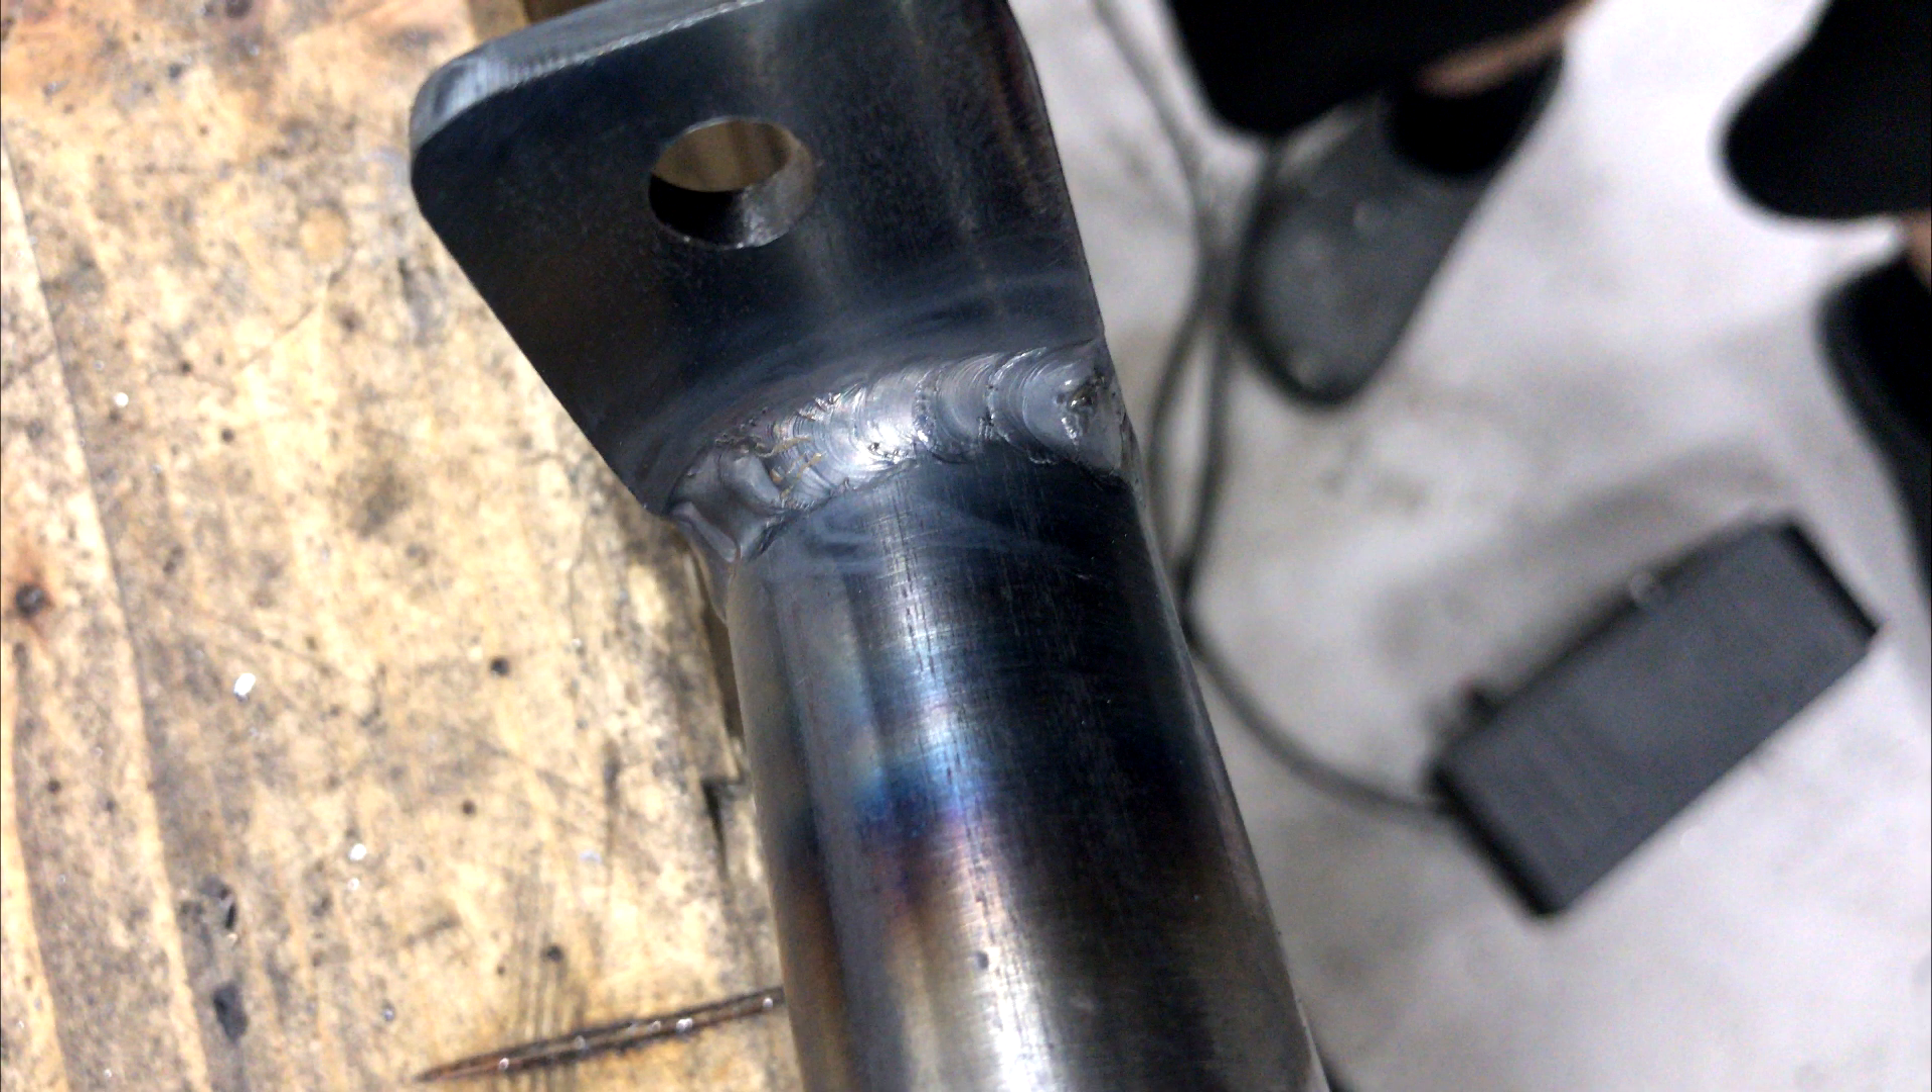For the much lighter top screen he just added some plate to the top of the main tube with a hole for its bolt.